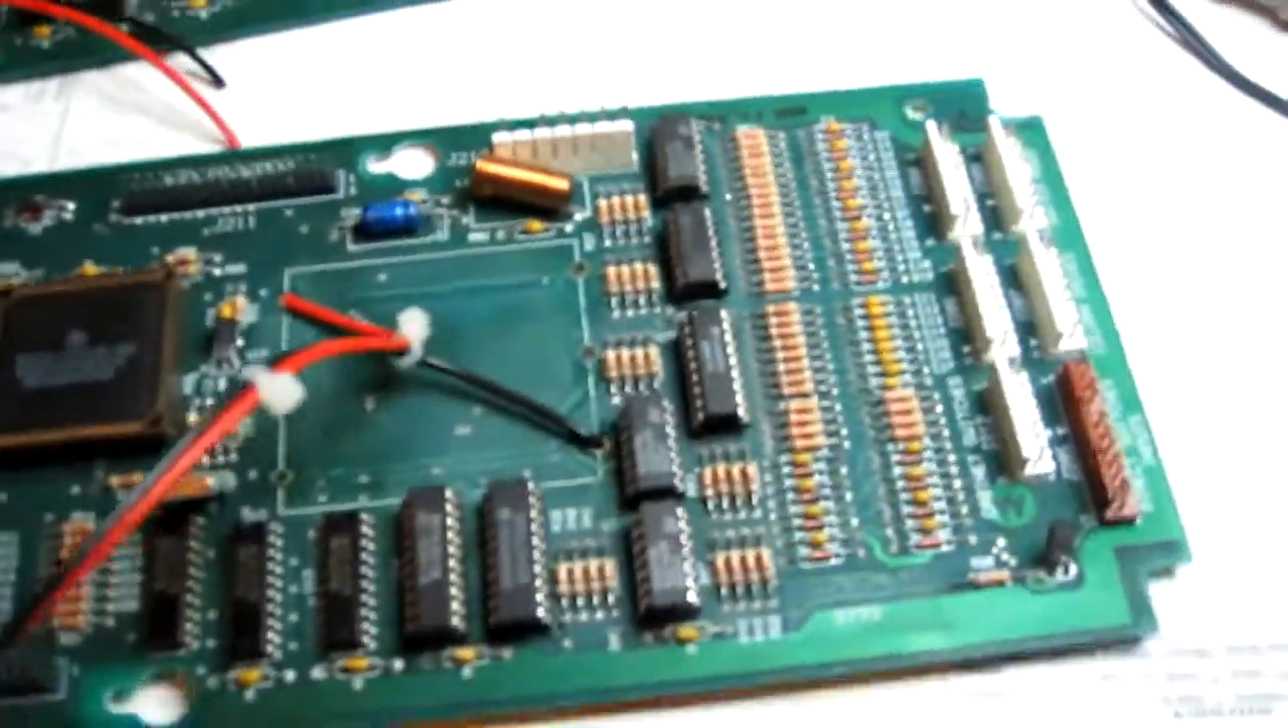Okay and the last job I've done with this board now after I've tested it is I've fitted some two foot of wire so that the customer can install a remote battery holder if they so wish.